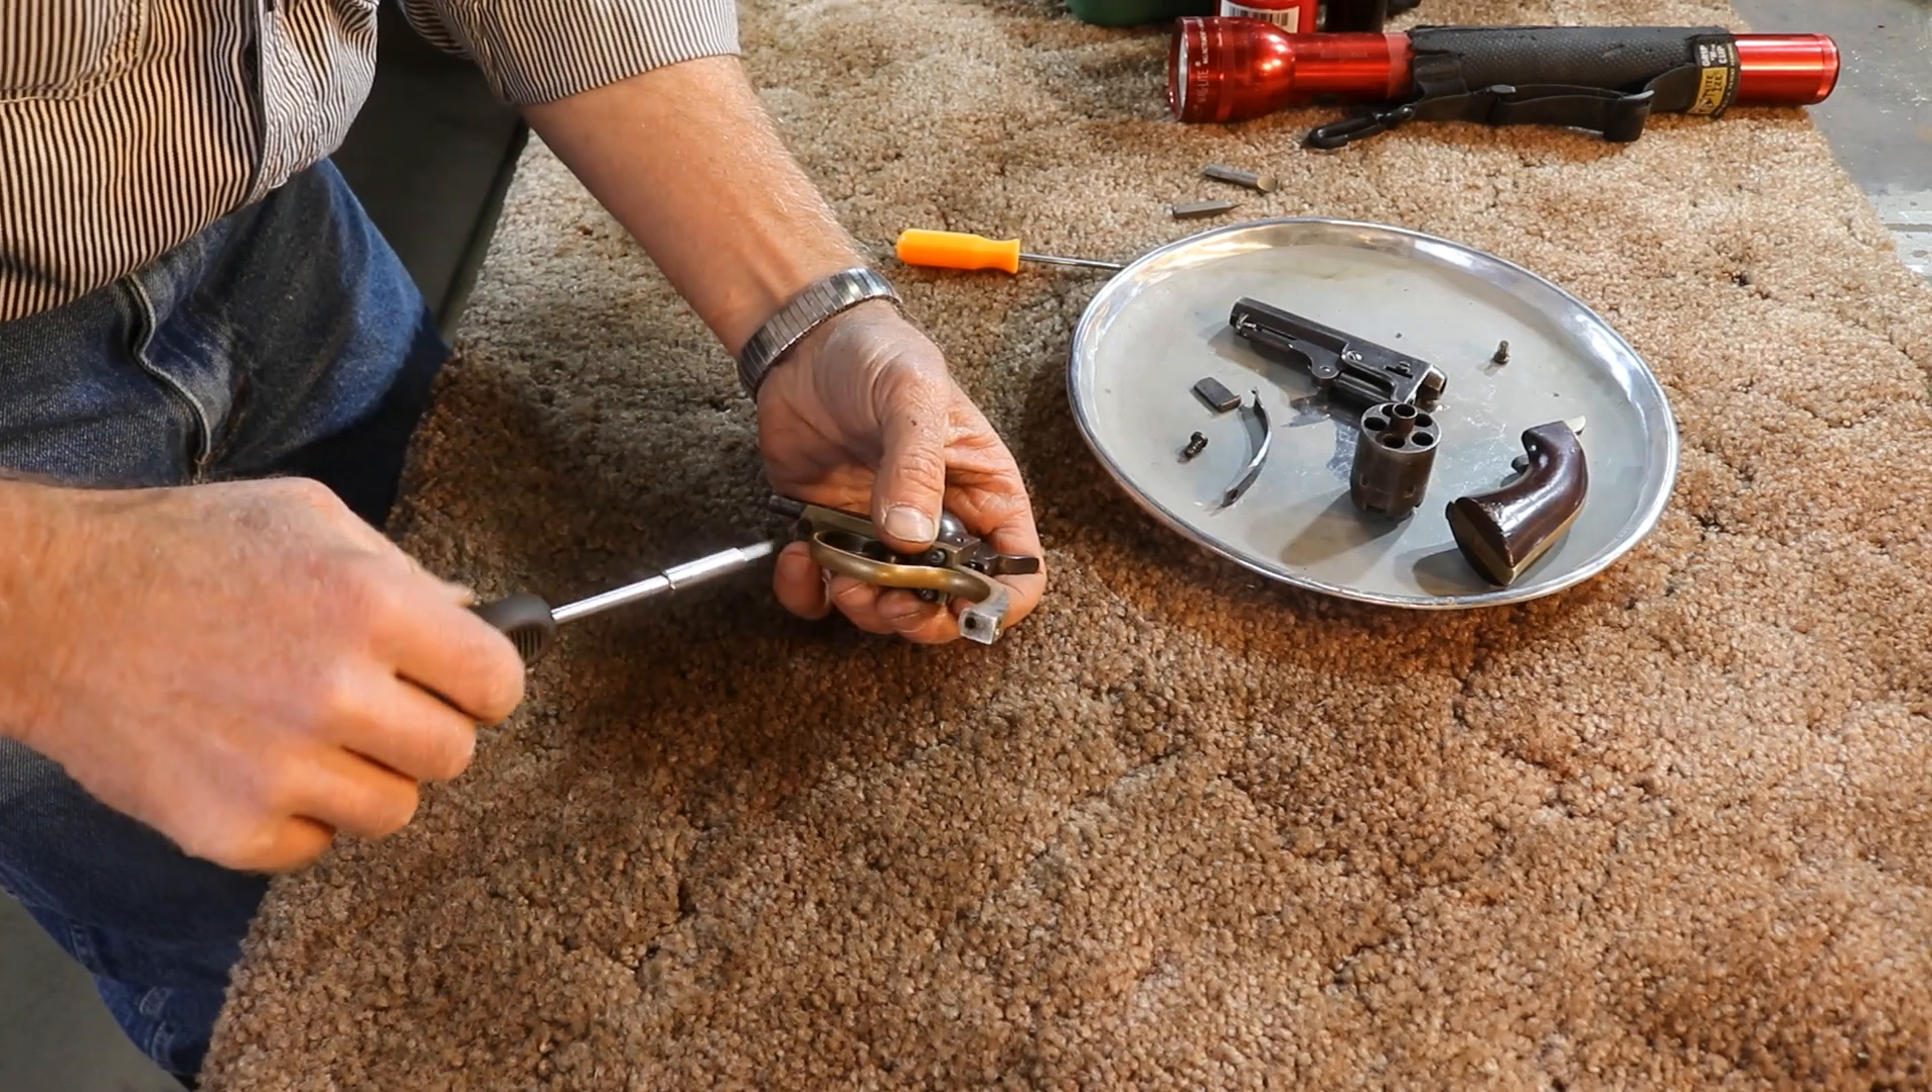Alright, so we've got this revolver taken apart now, right down to this trigger guard here.